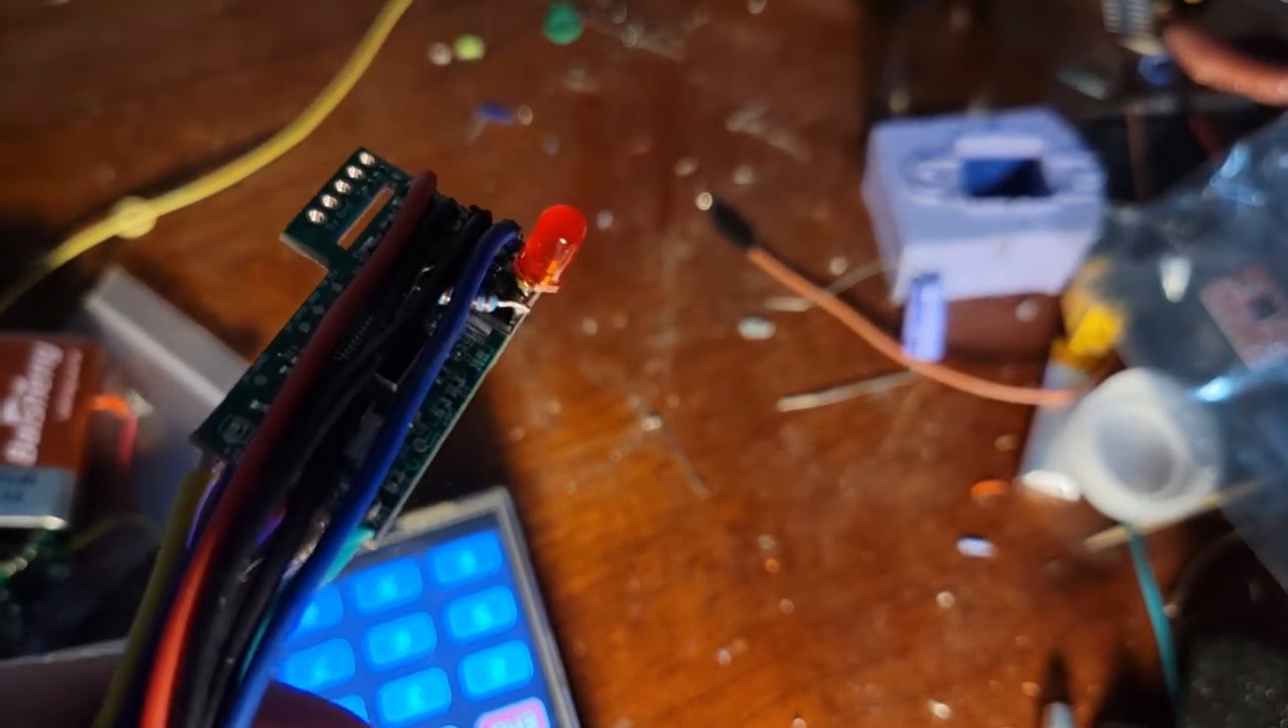I've wired up my inputs and outputs and power put on the little LED.